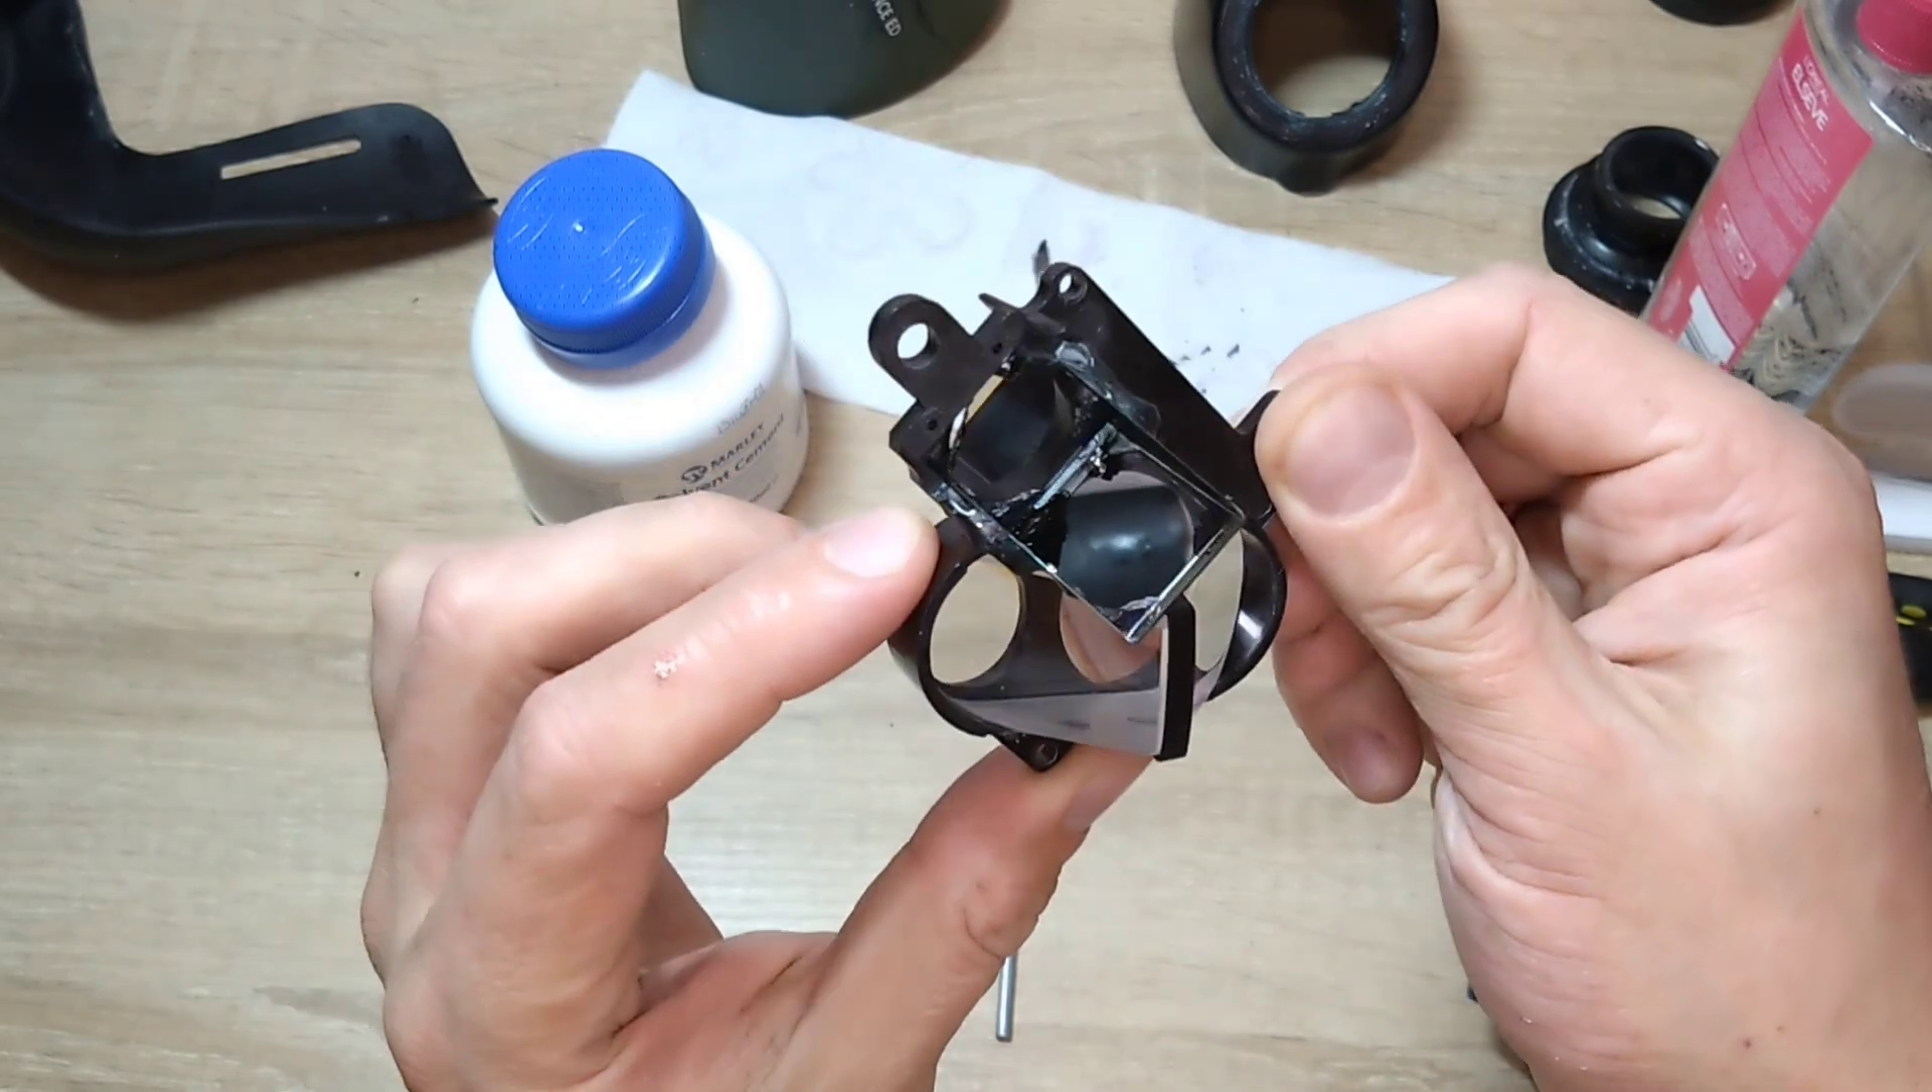And so, look, I have already cleaned and assembled the prisms here.